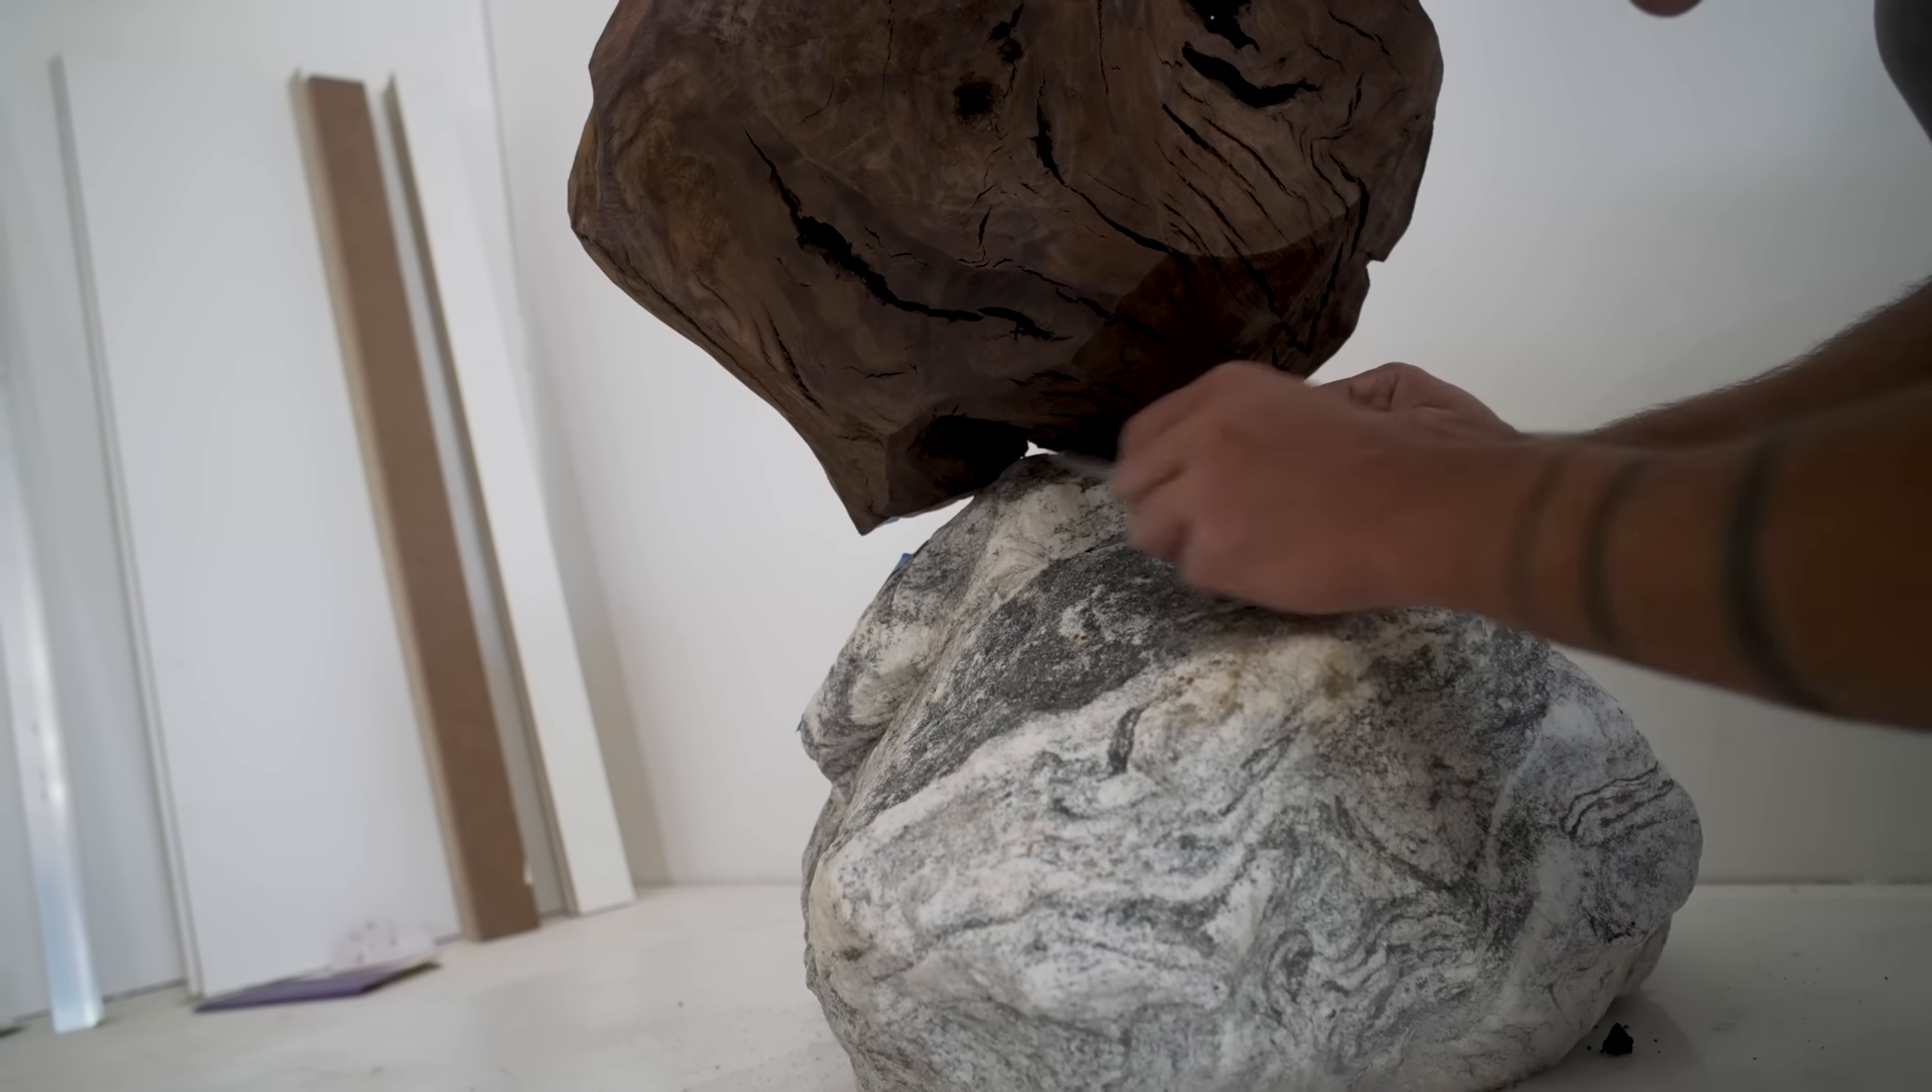Okay so it's sort of sitting on the peak of the rock but looks like I can take away a little here.